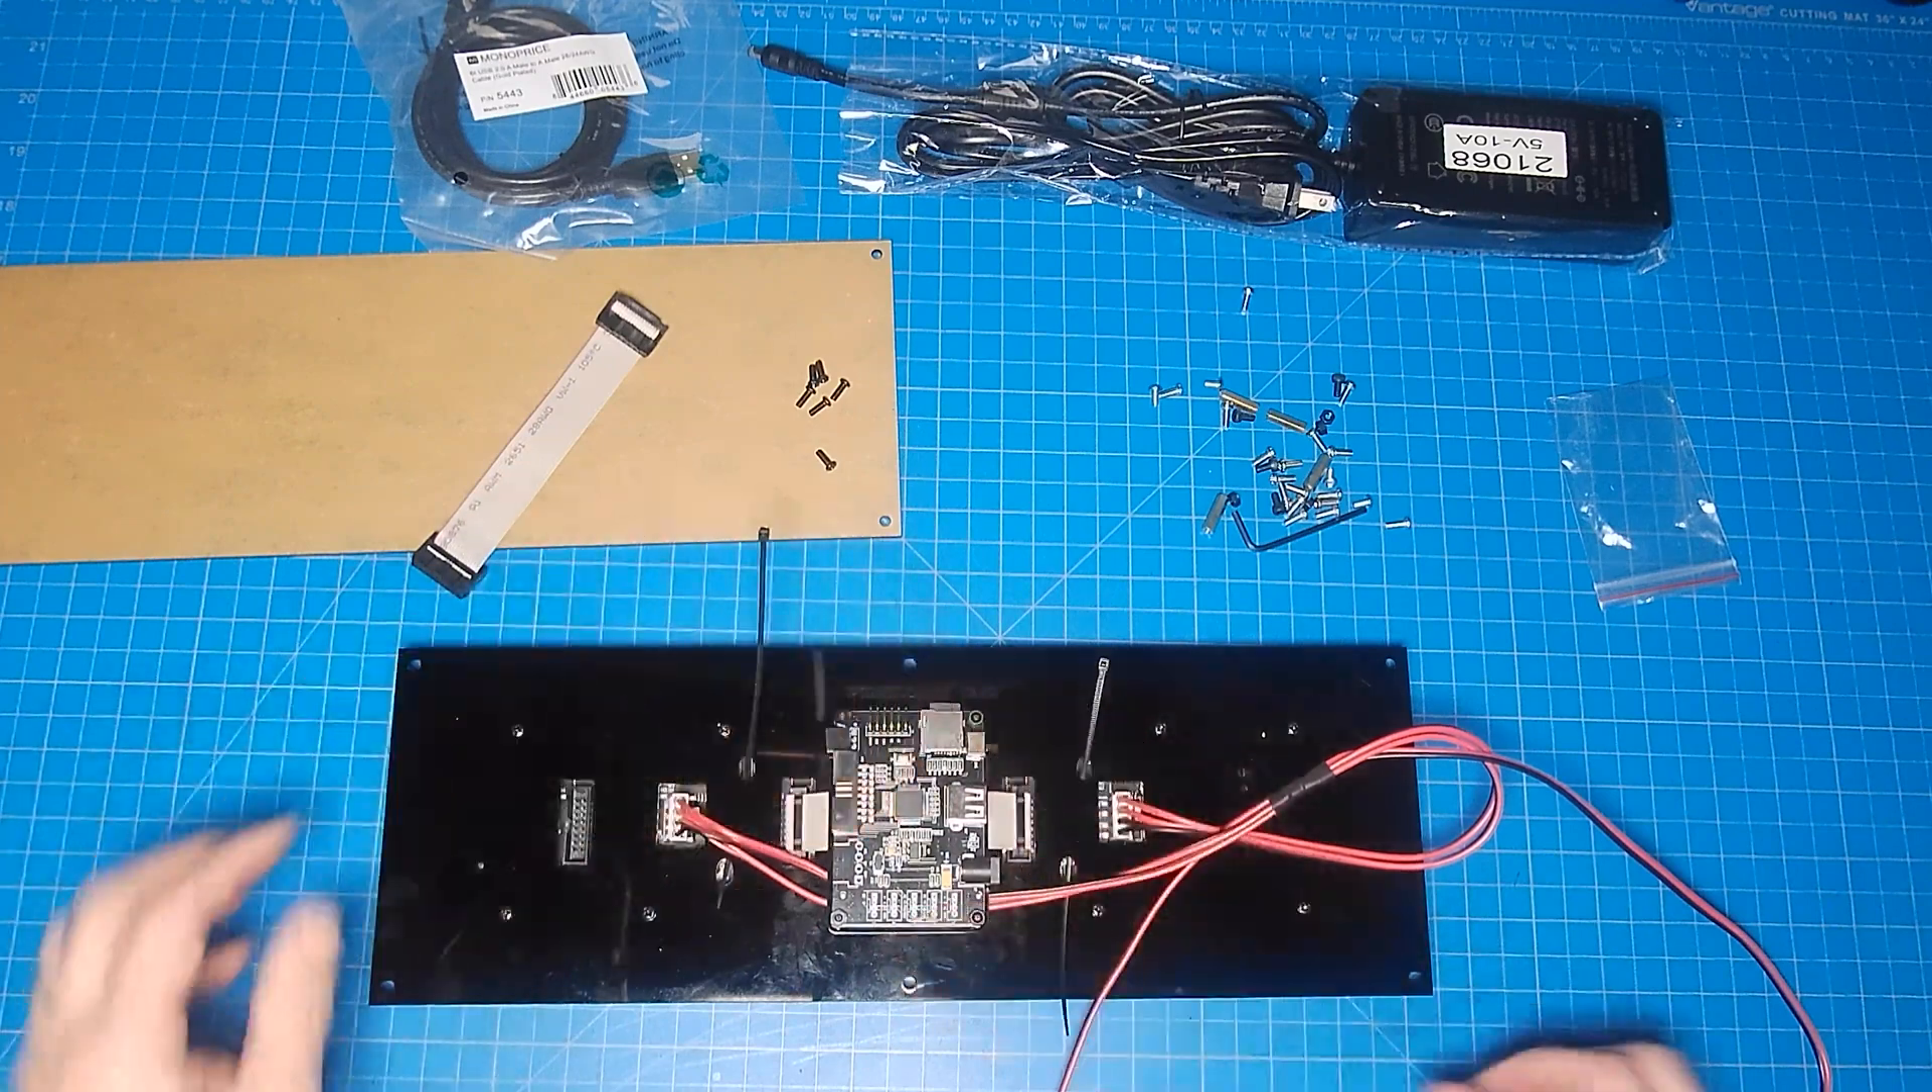Okay, so we've got our board on, let's just kind of look at it.